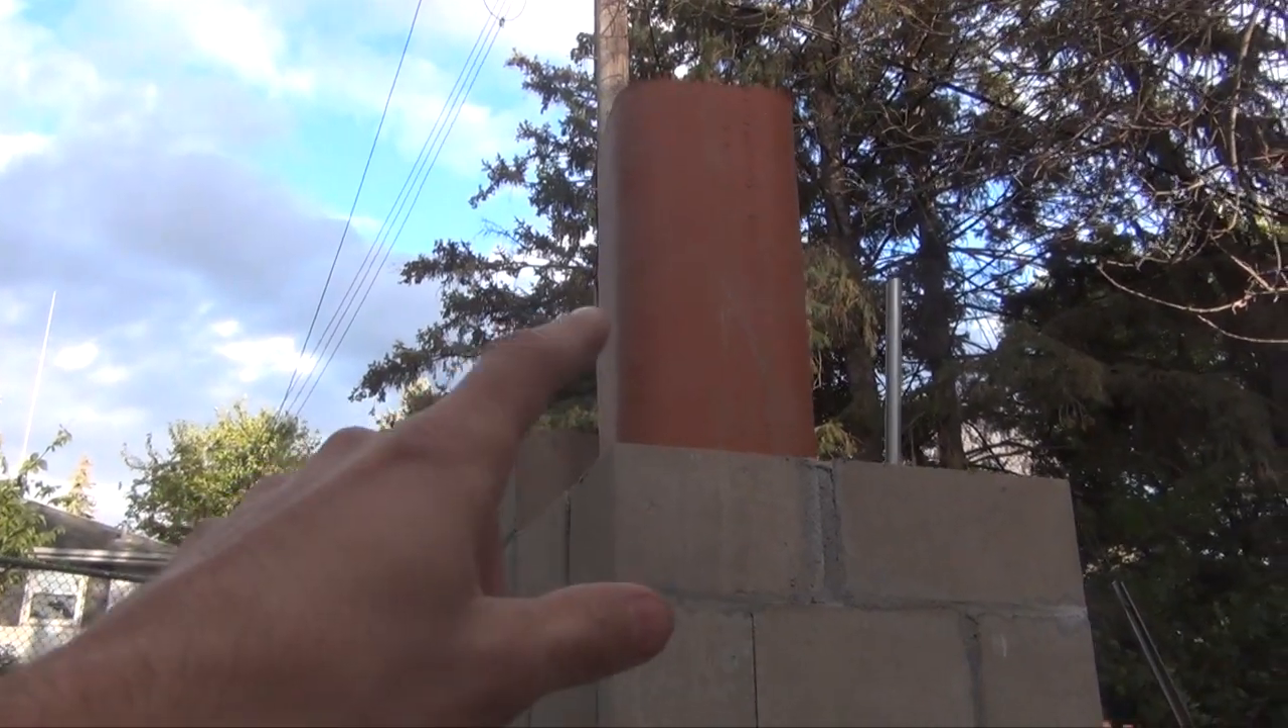So I got part of the chimney installed. I have half of it done.